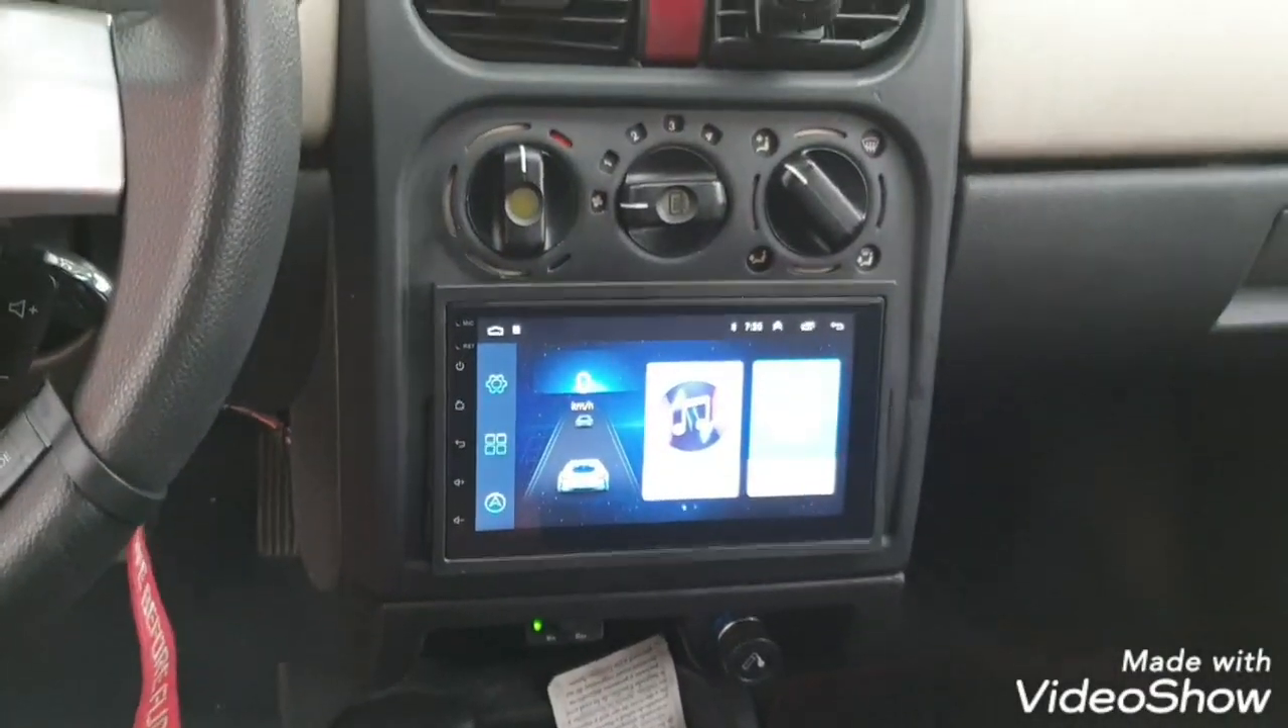Ya quedó terminado. Ahí está el tablero. Ya pintado. Ya embonado.